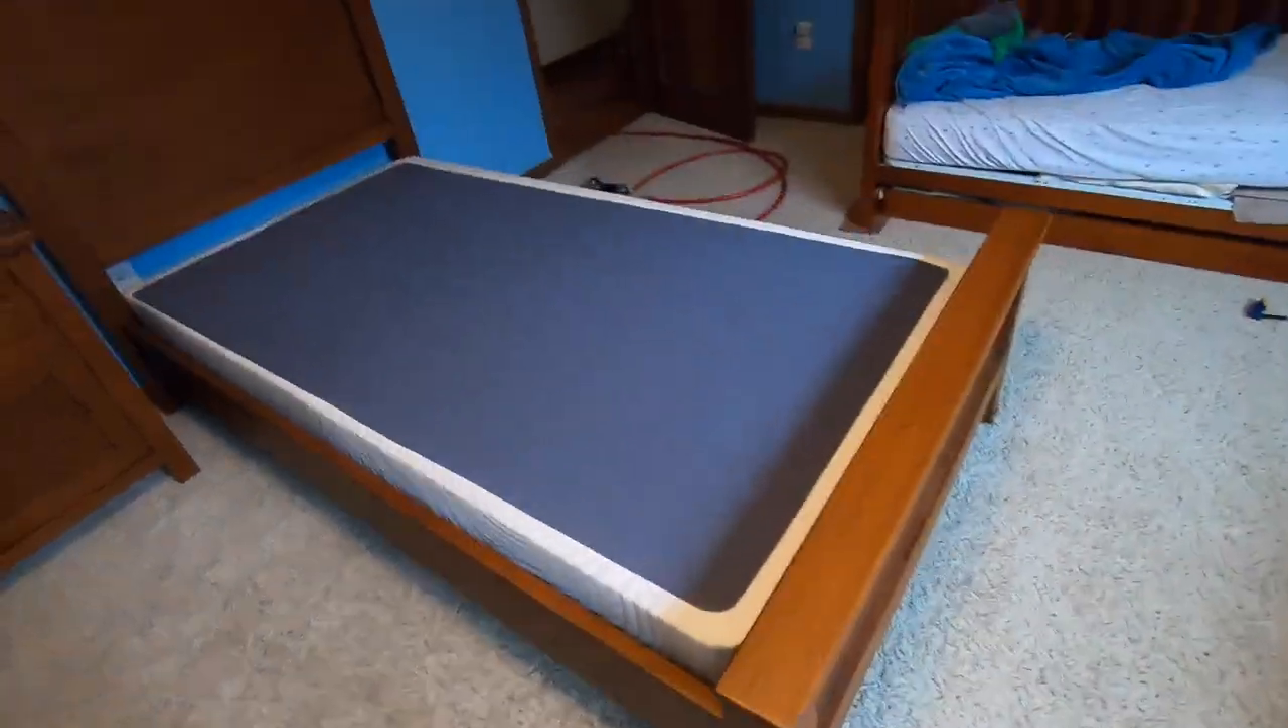So there's the box spring. On the bed.